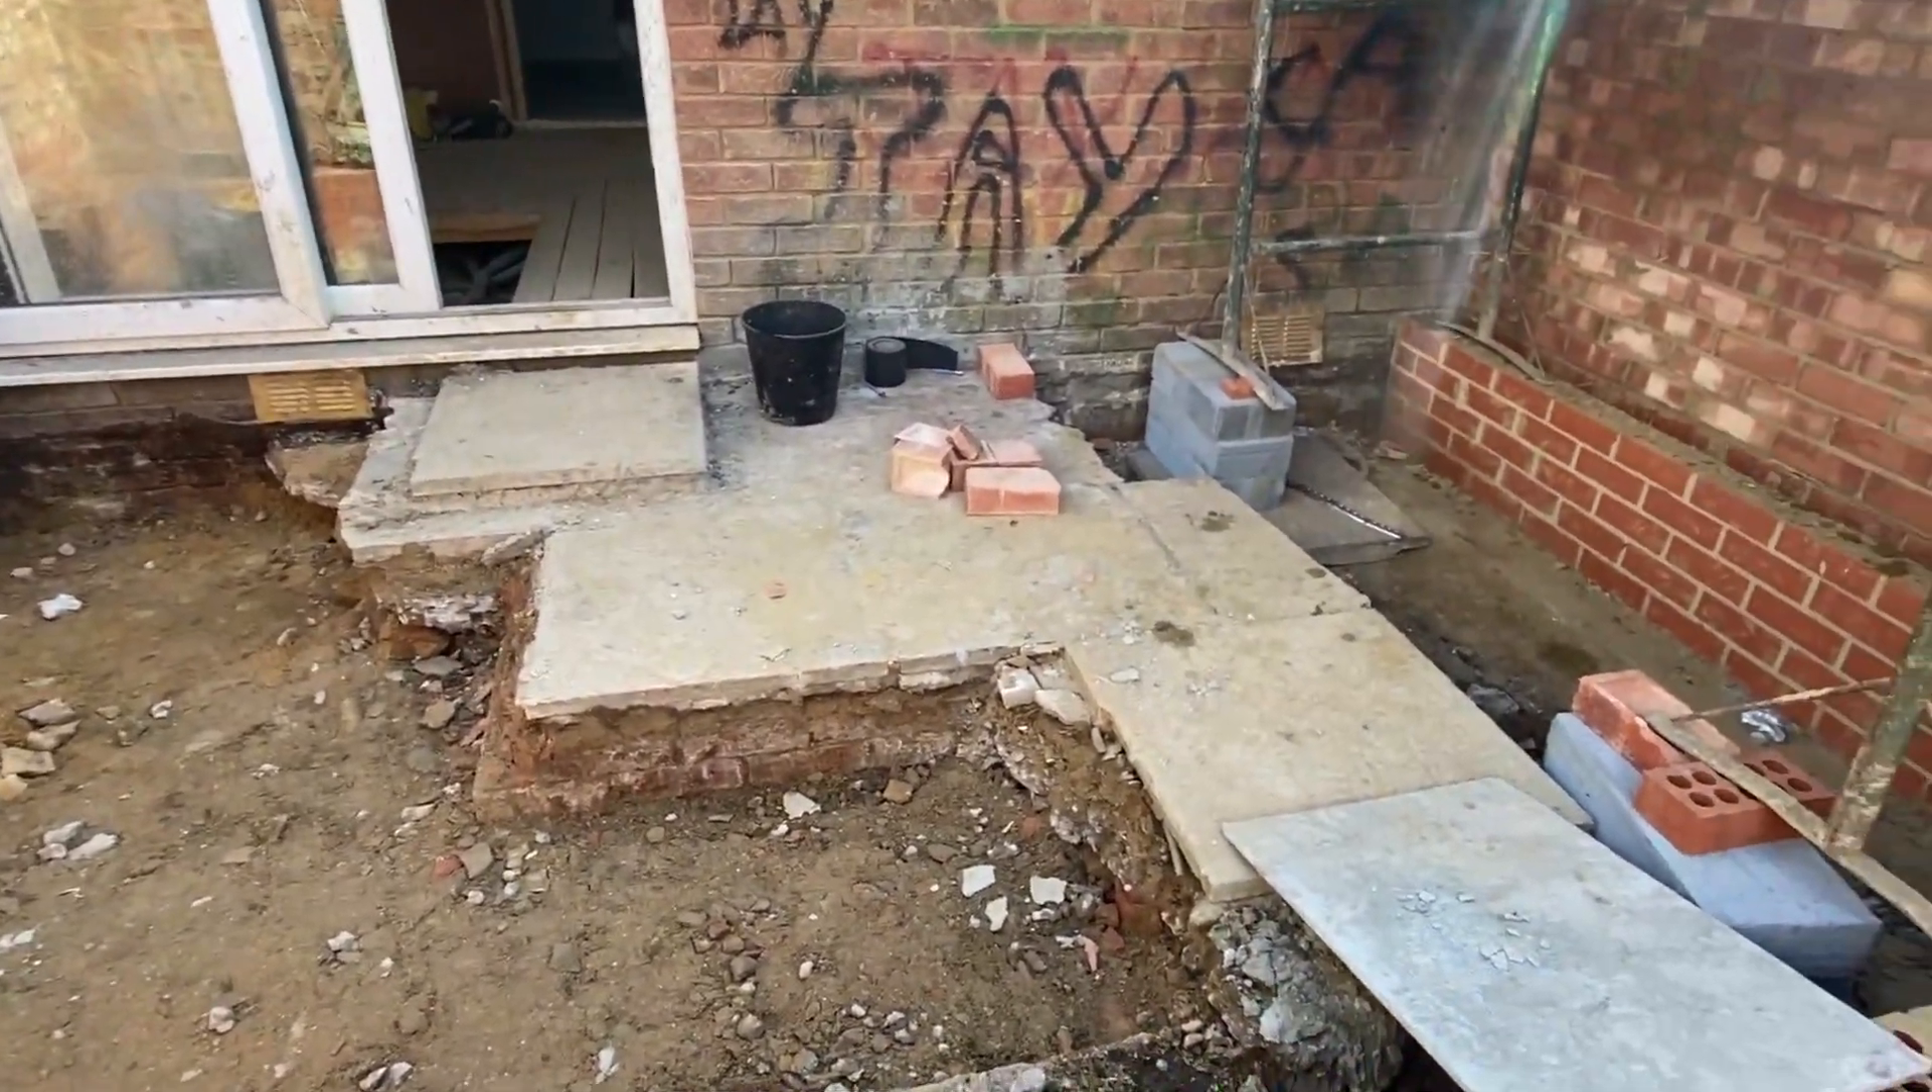But you can see internally here we're starting to remove the old patio.